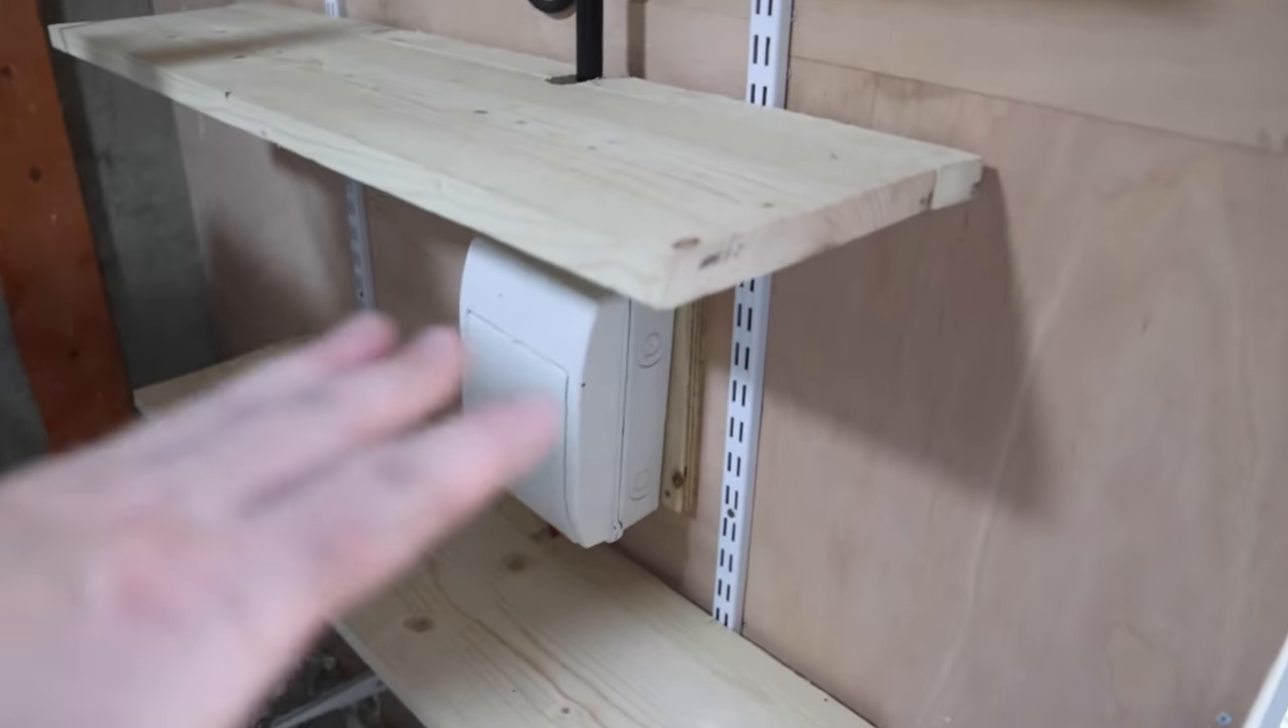I think it's about 22 mil thick and I've just slotted some shelves on.